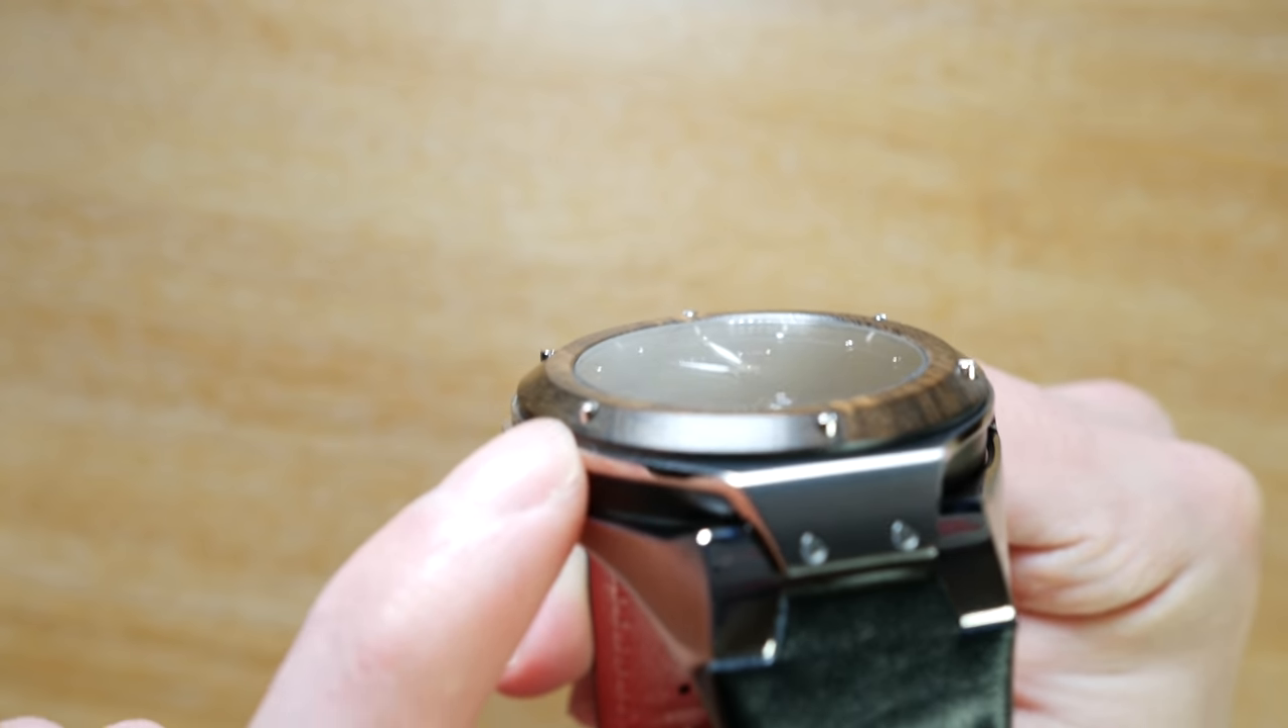And then you see these screws in the bezel, which are protruding.